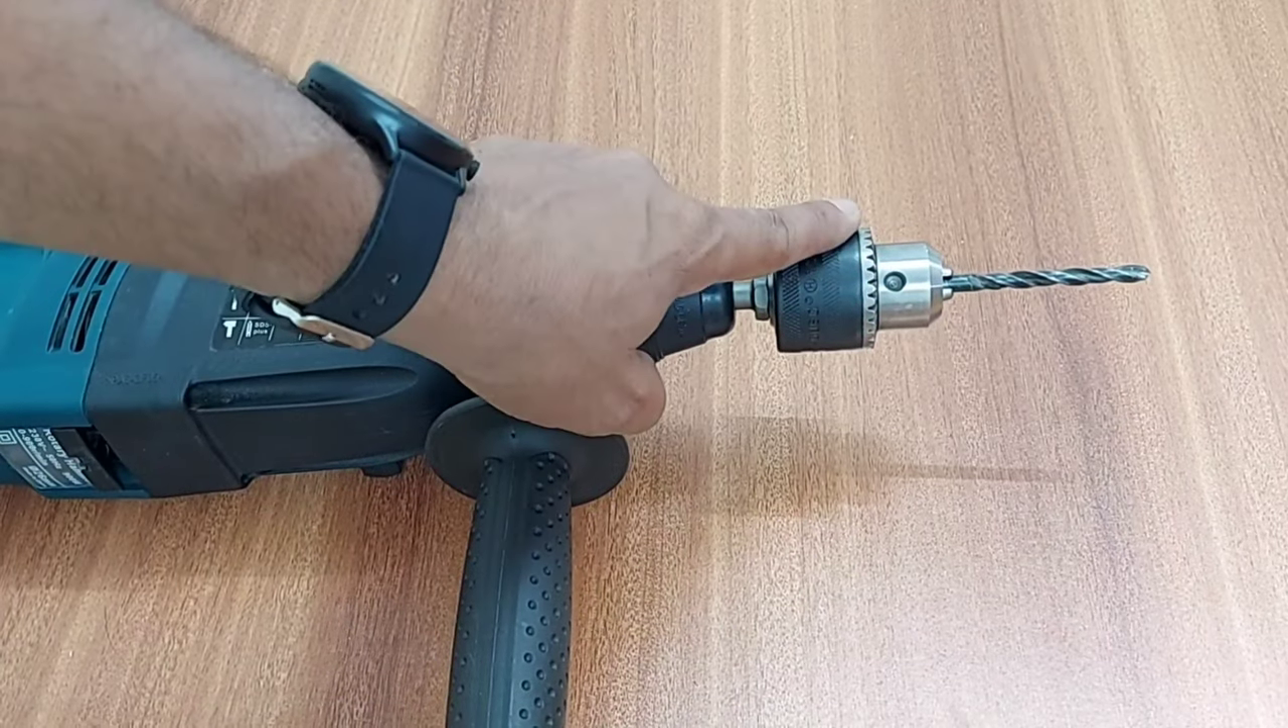ये मेरी लग गई है metal की bit तो यहाँ पर हमारी bit लग चुकी है।